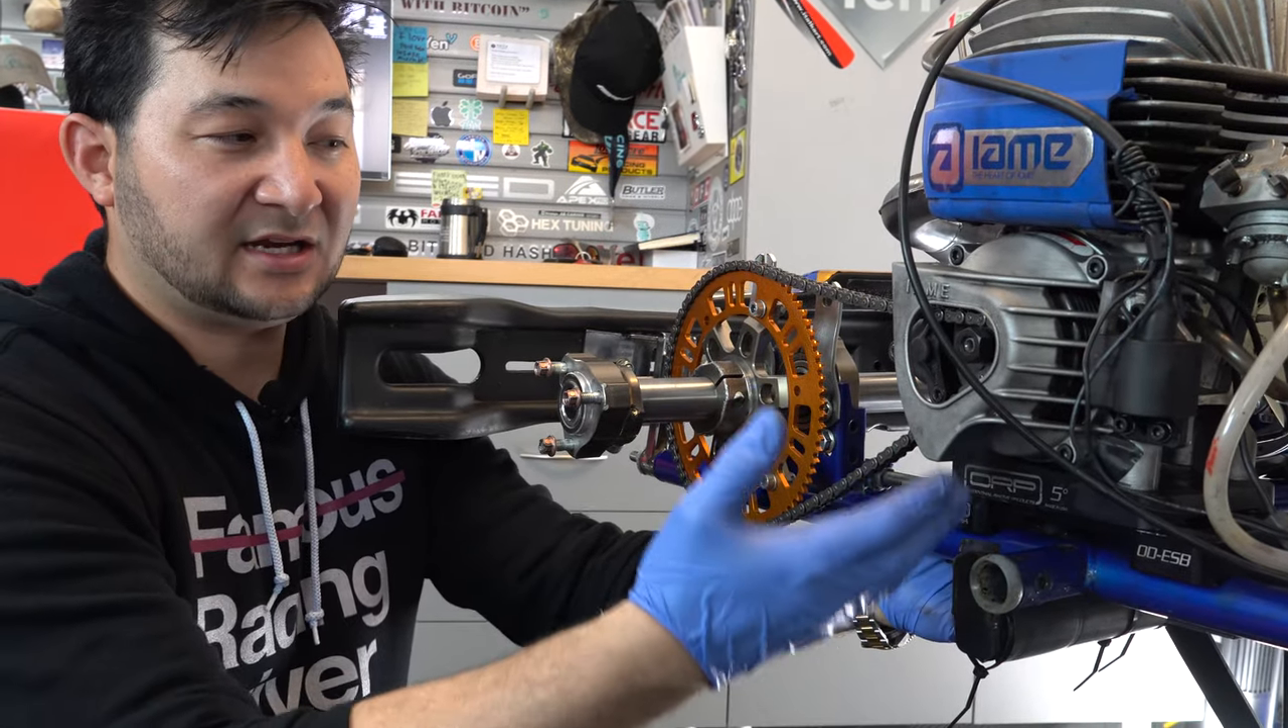We've gone ahead and reinstalled our new sprocket or installed a new sprocket, not reinstalled.